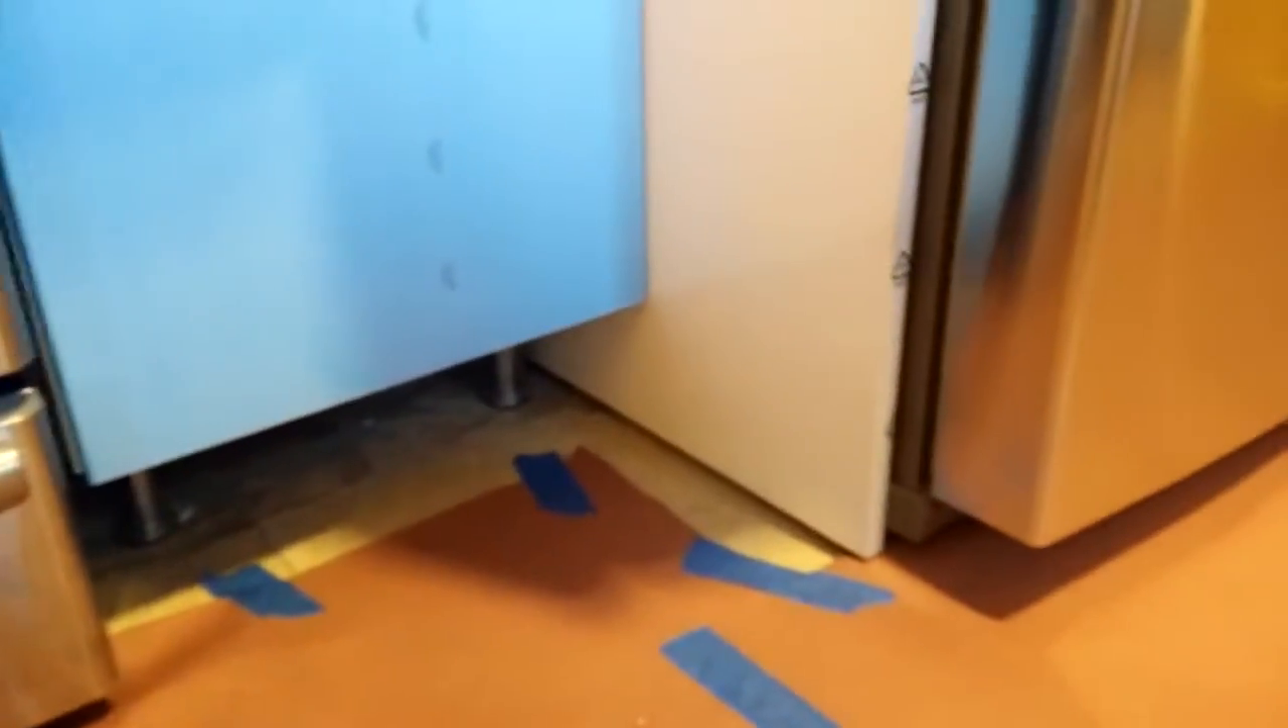Currently there's no kickboard underneath. You're going to need to install a kickboard all along the bottoms of the cabinets.